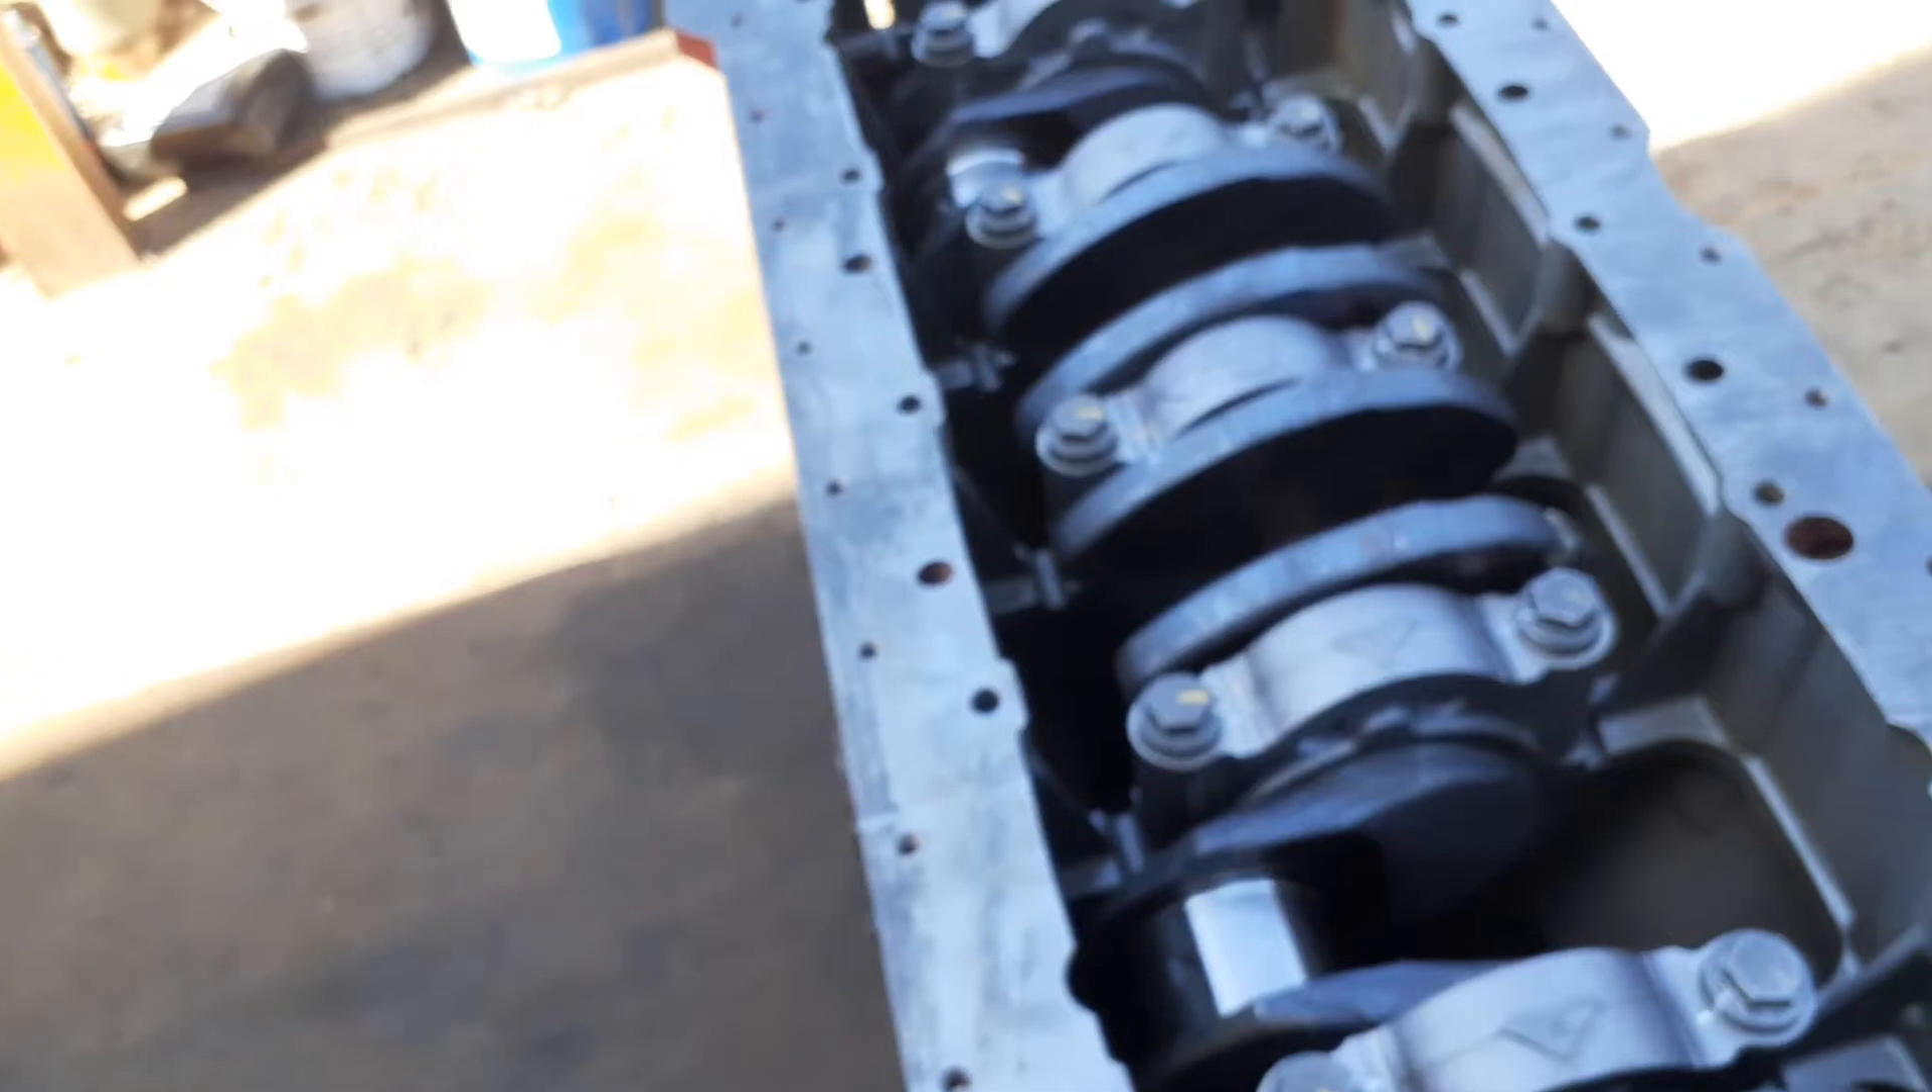Ya revisando que todo esto esté bien, ya el cigüeñal está perfectamente instalado, ensamblado.